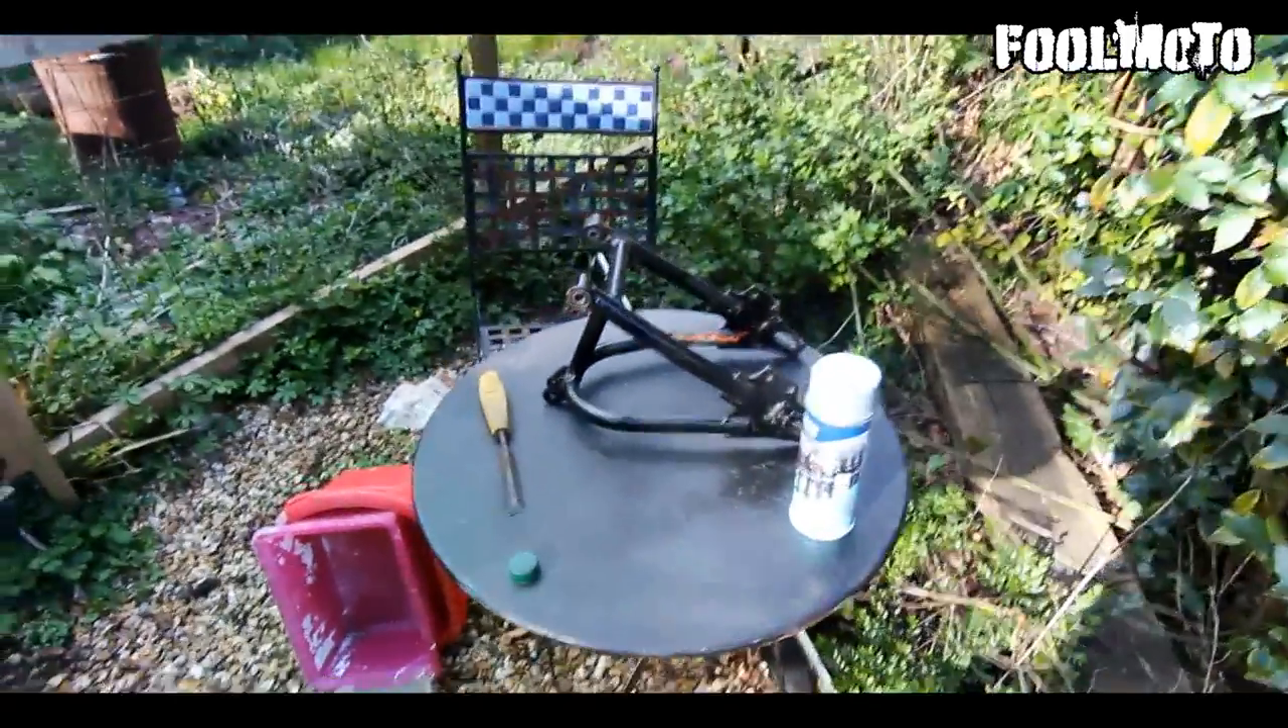Now I've taken the swing arm off.